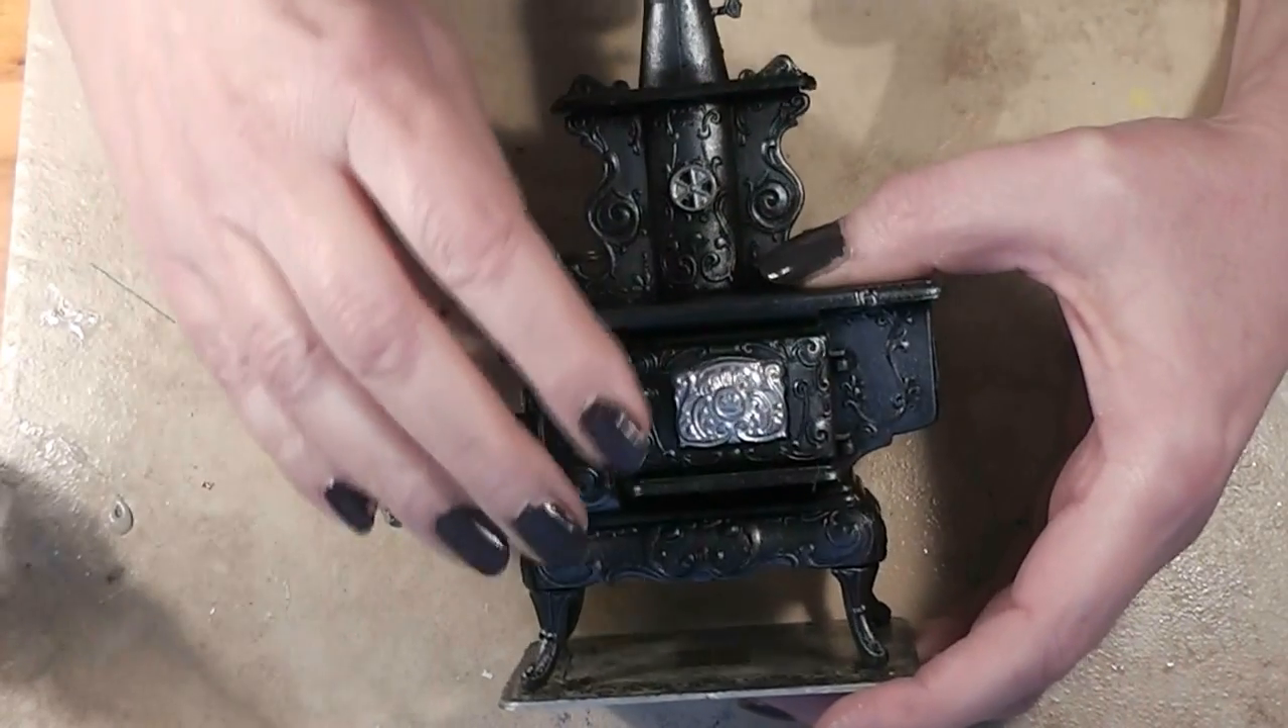We've gone from the kit in the box of a bunch of loose pieces to our completed wood cook stove.